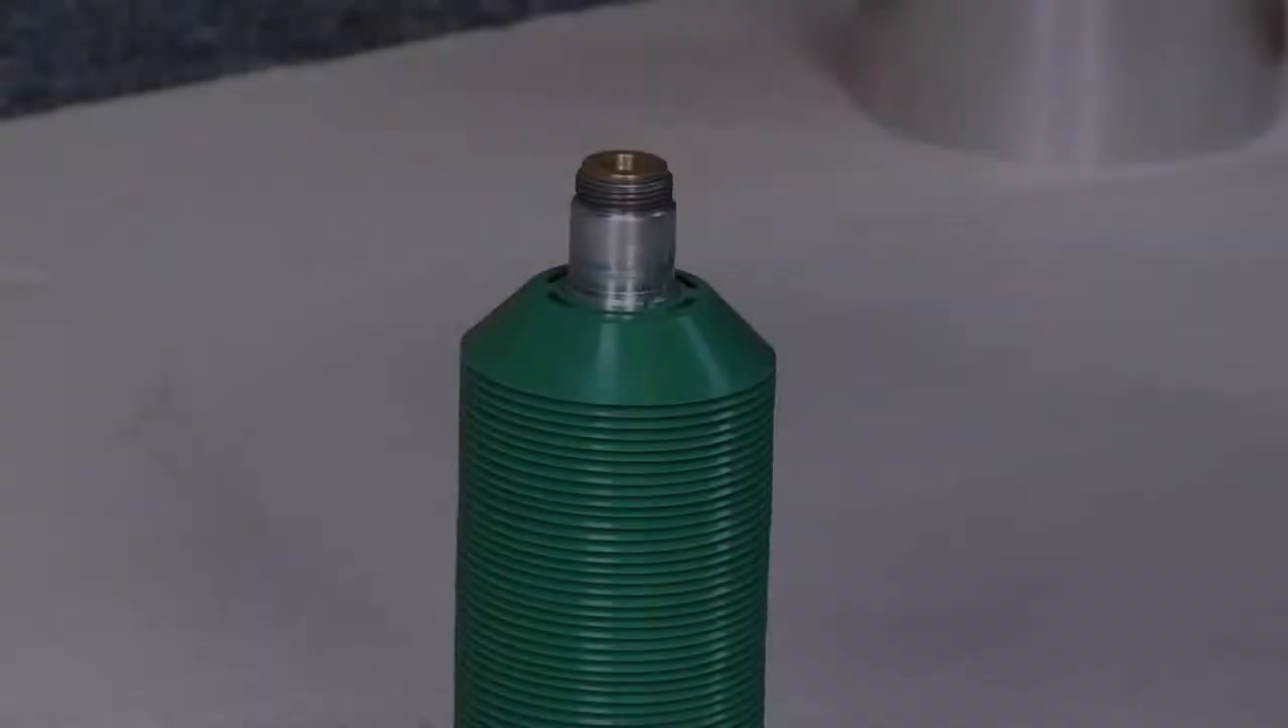The disc stack is now back on the bearing tube.